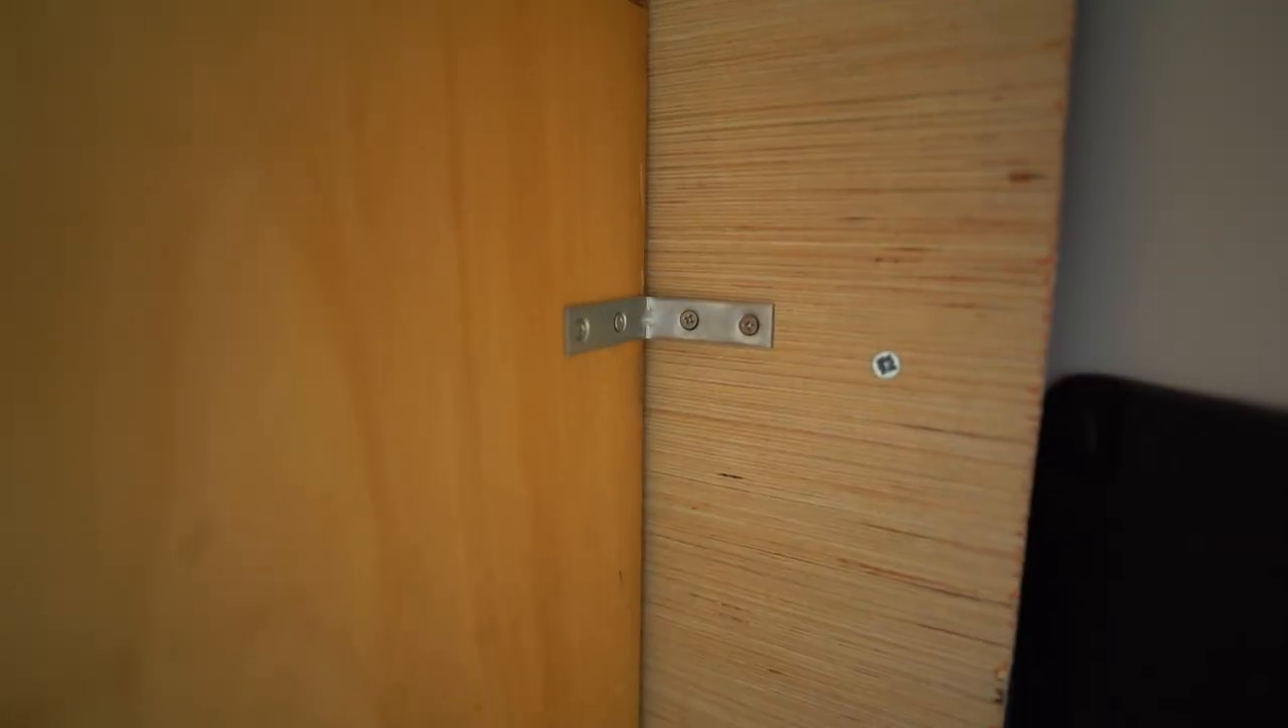We've got a little L brackets there holding everything in back here.